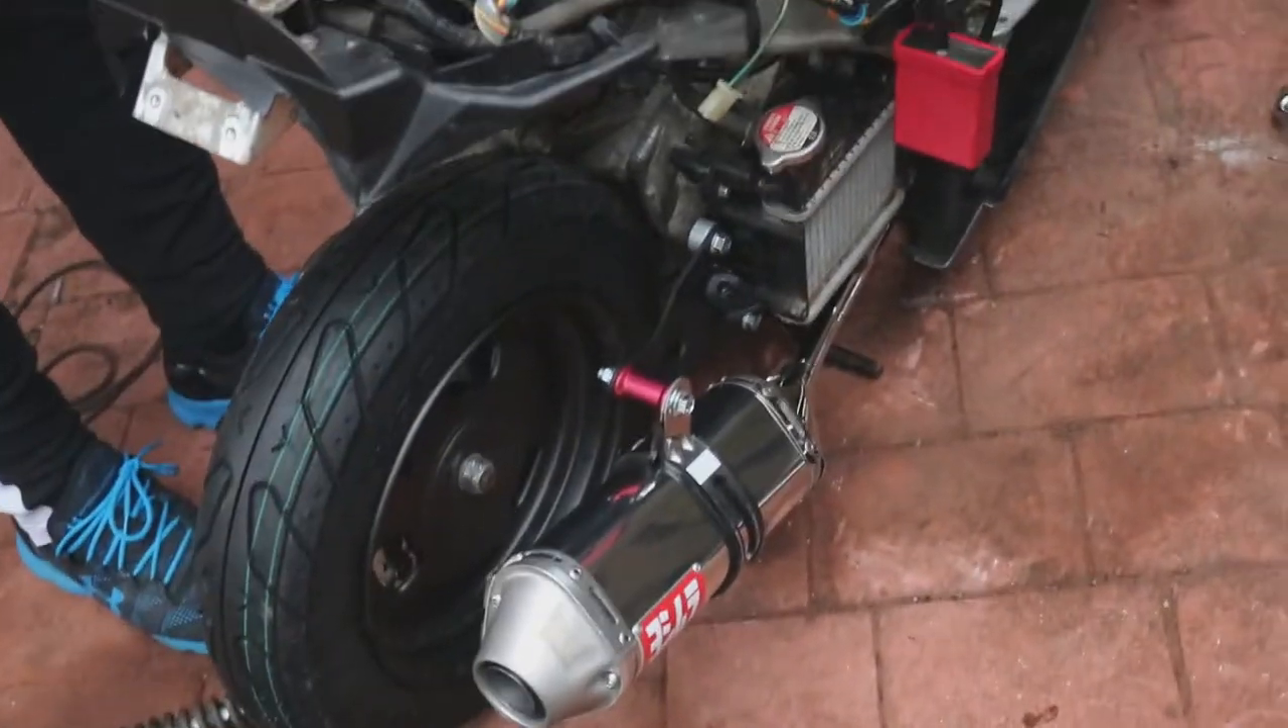So we got the rear wheel on. It's all set. It's situated. We got it figured out.